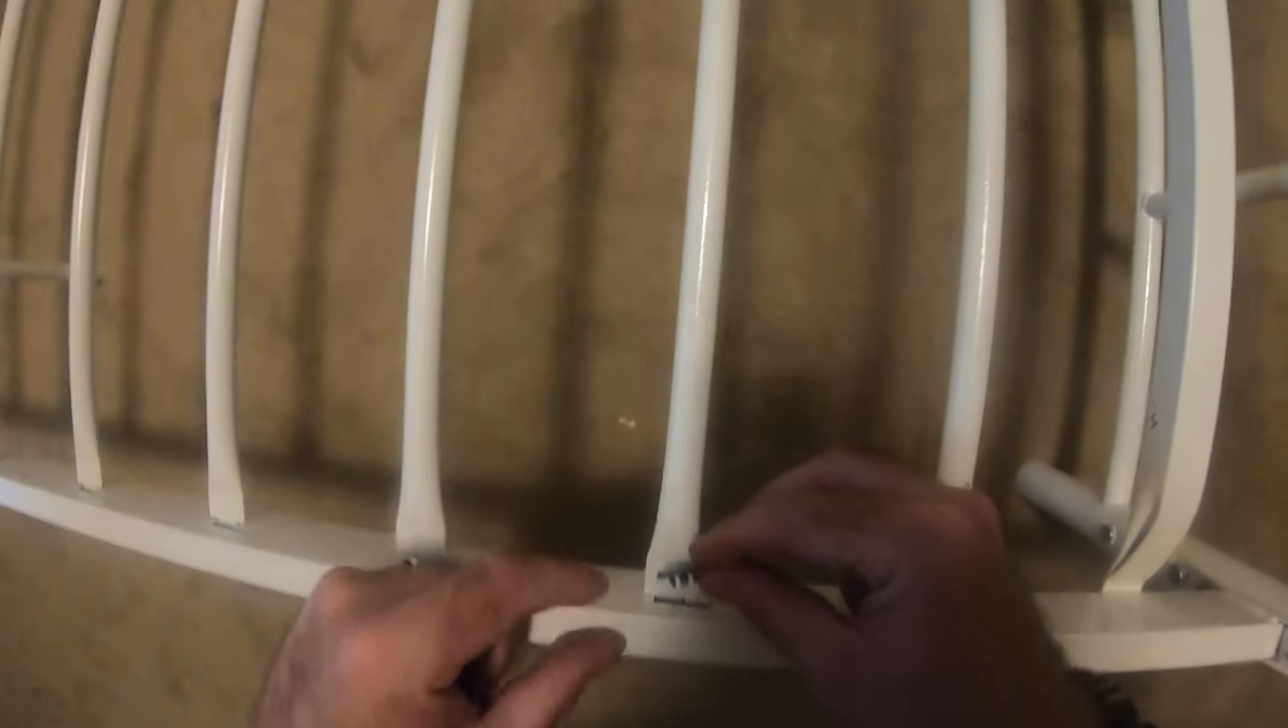Okay well i've got all the rails in i'm now going through putting all of these y clips in which i'll lean over from the top there.